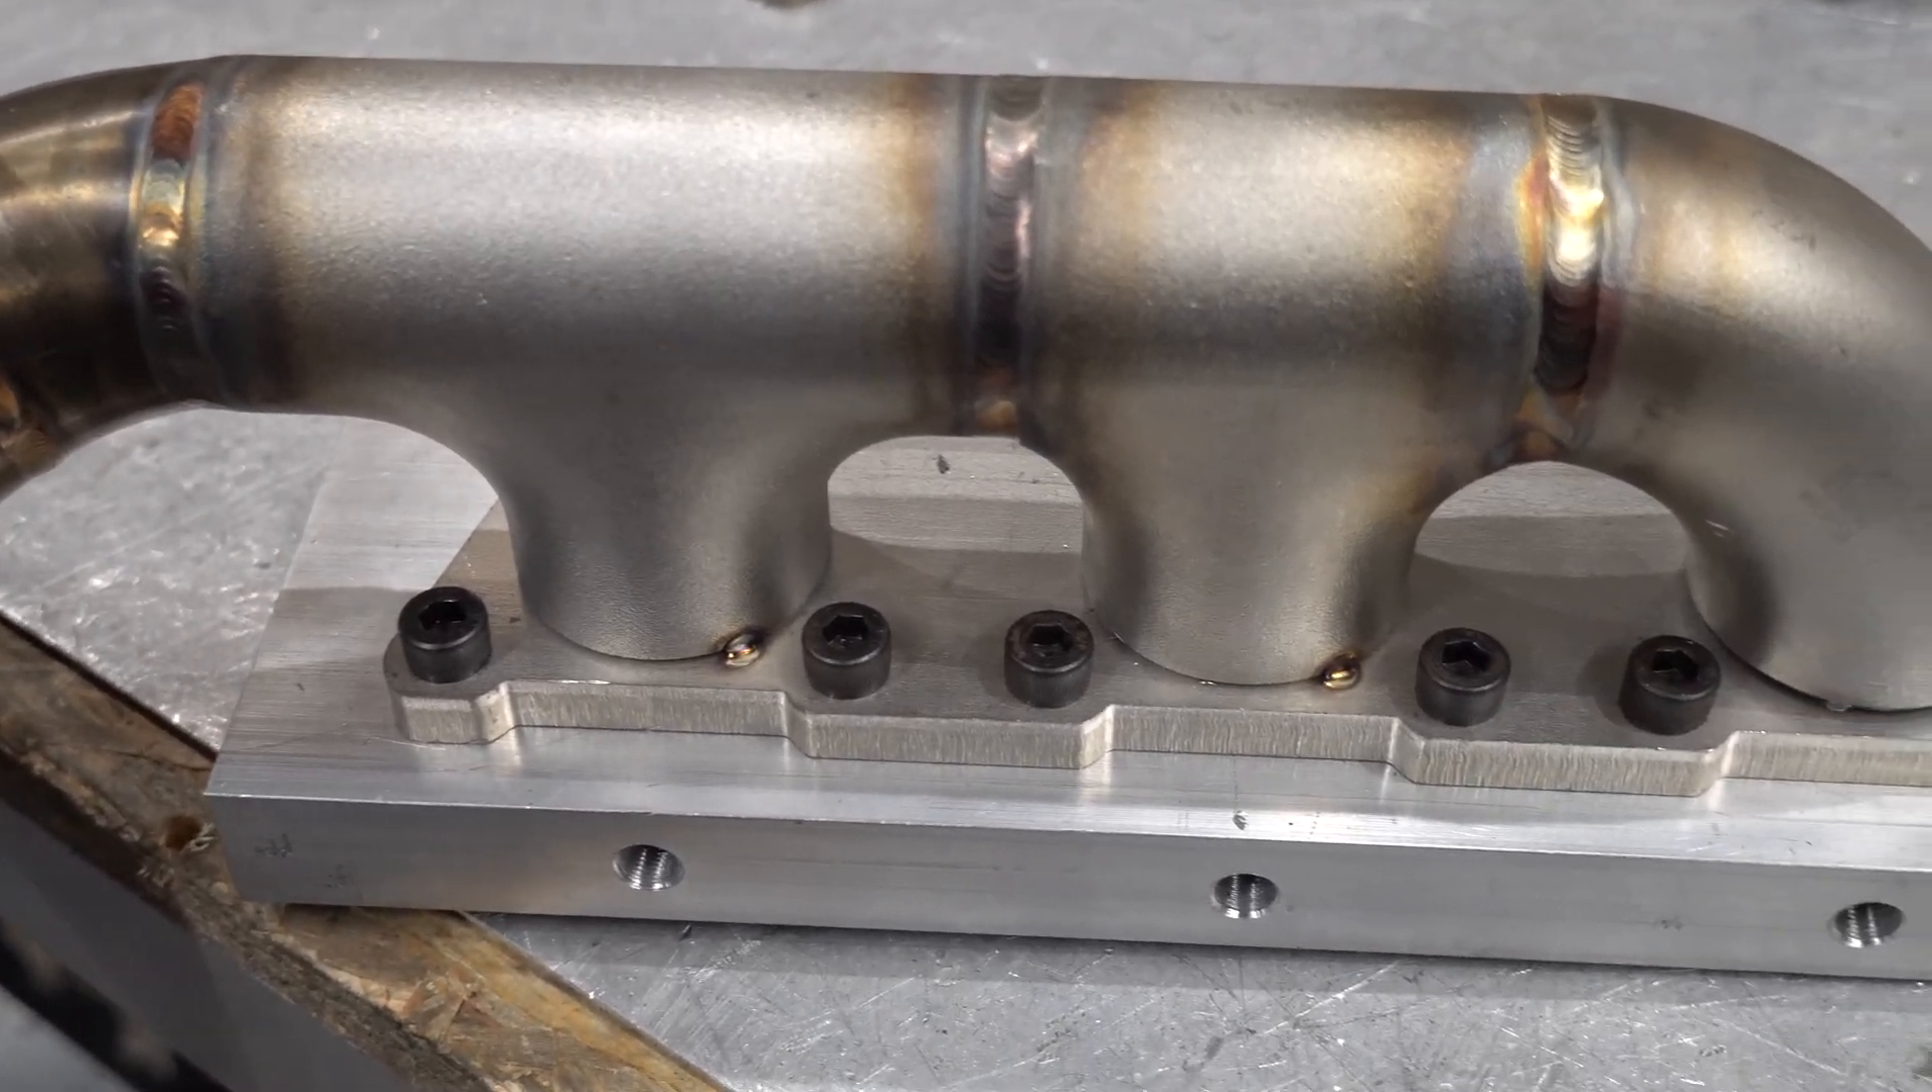So there's the chill block all done bolted down.